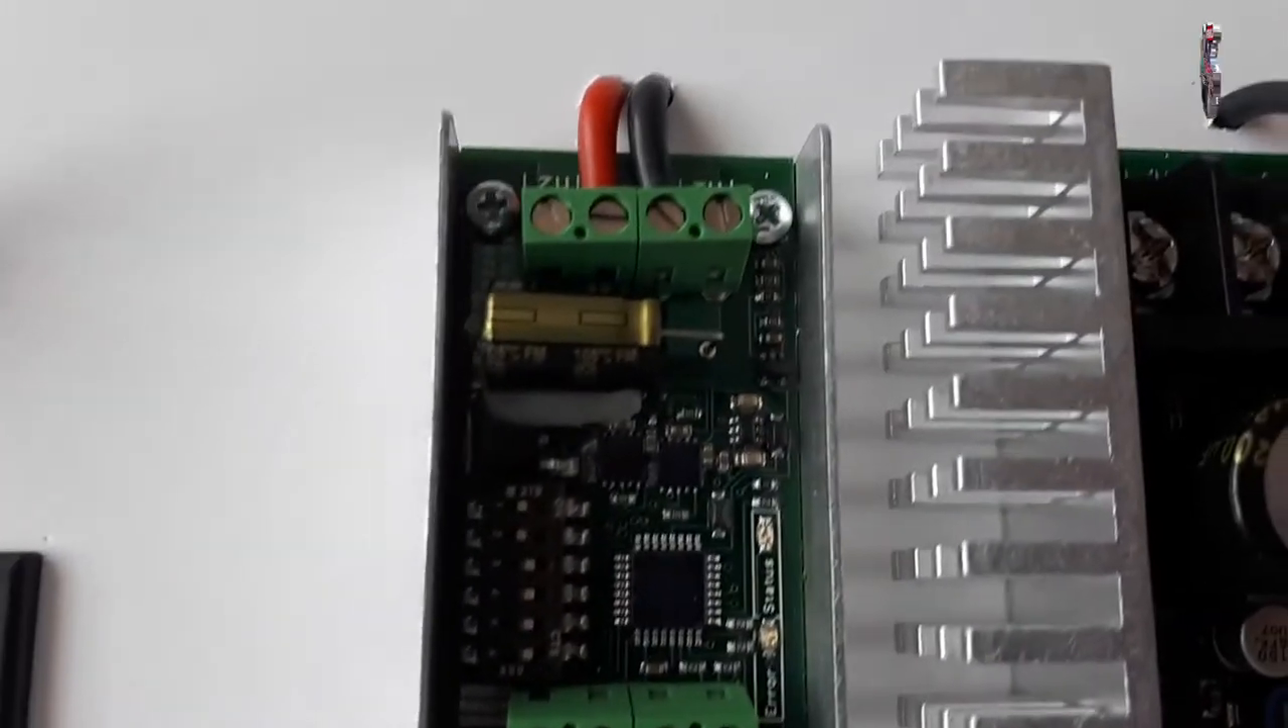So that's all good and you'll also see I've started to run some wiring. So on the Sabertooth here we've got our black and our red which is our negative and positive which is your sort of main battery voltage.